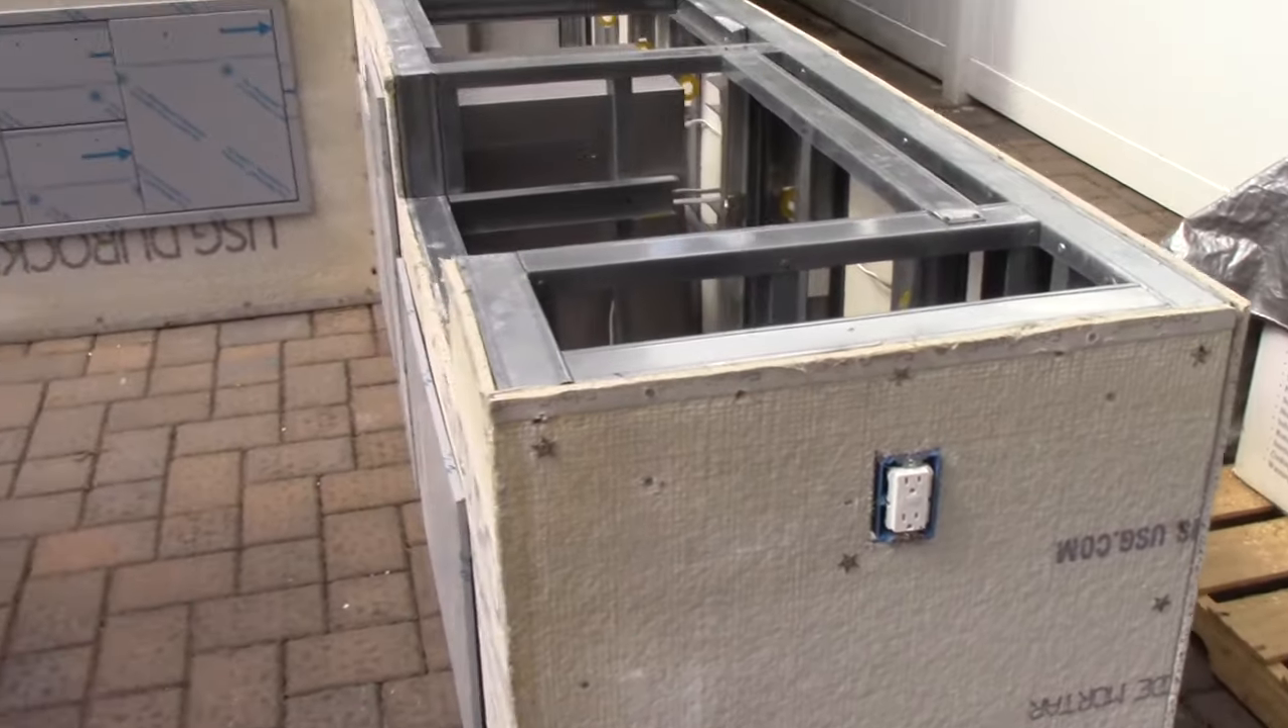Right now what's left is the countertop and the stone work.